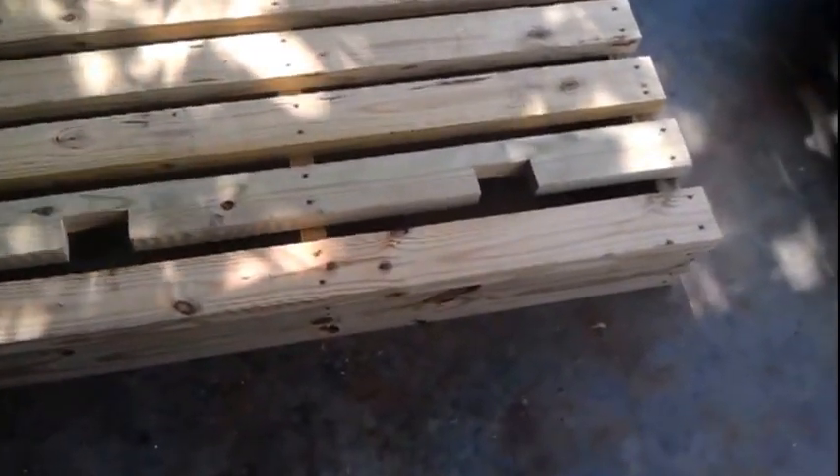Okay, so now we have all our screws put in and we have our two notches cut out for the plumbing.